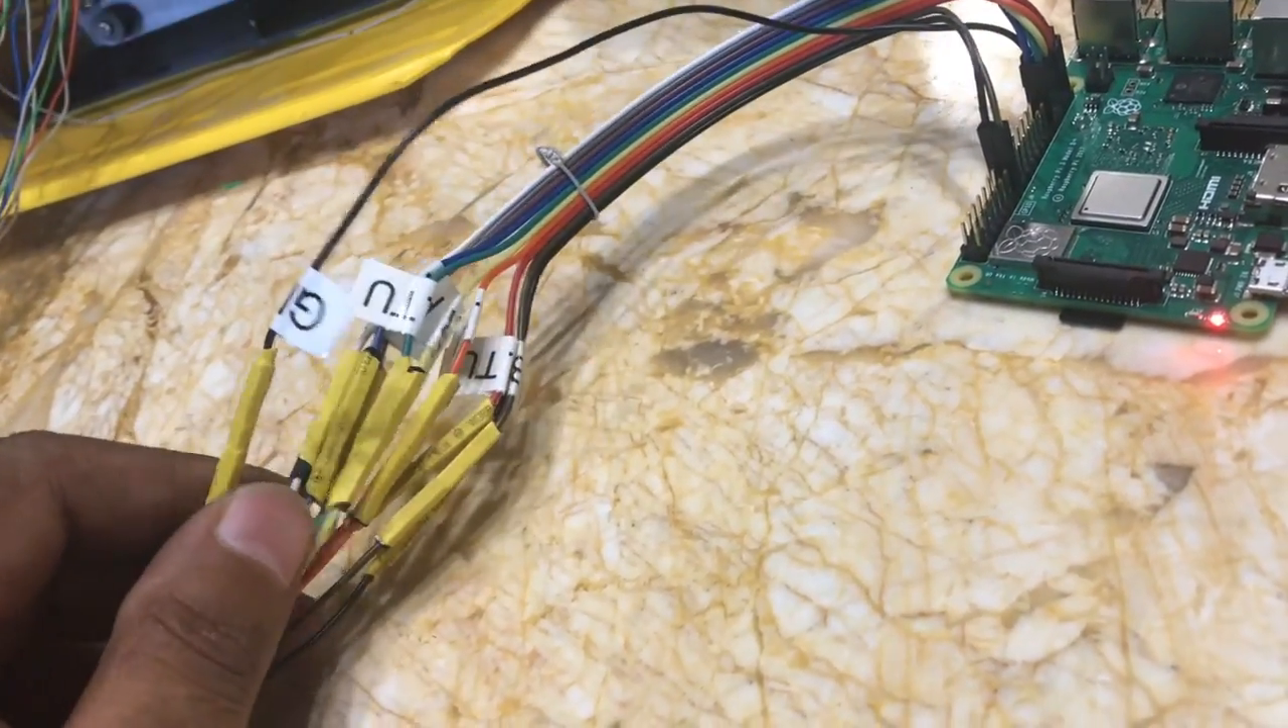So we have insulated all the connectors. So that they don't connect with each other or cause any kind of short circuit.